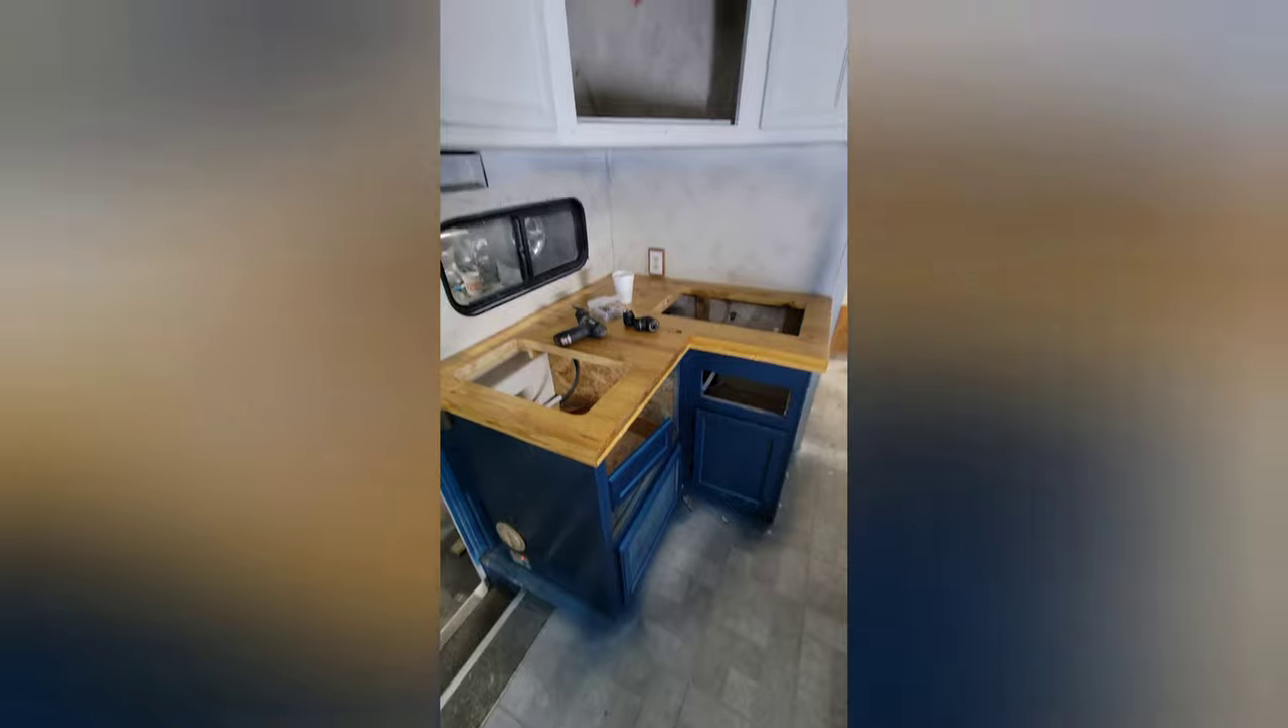Alright so the counter is in place.